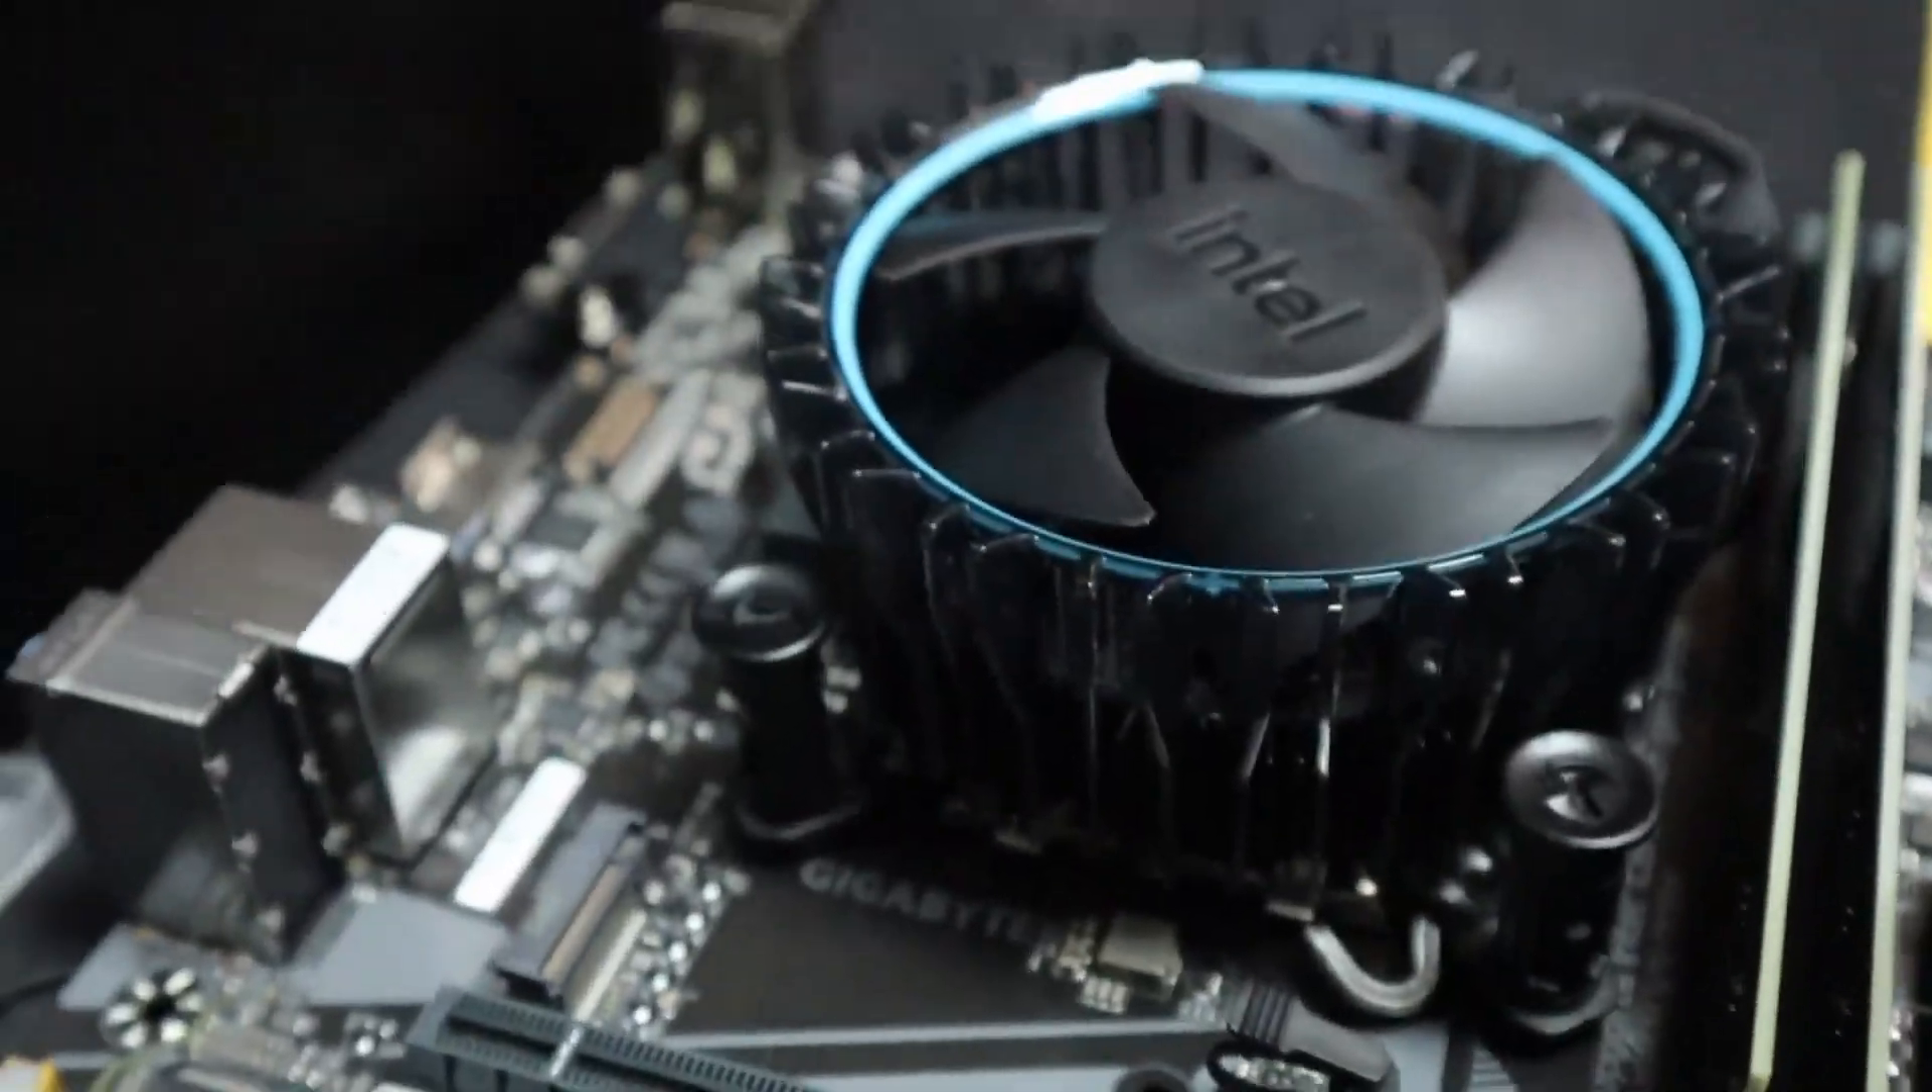So there we now have our motherboard, our CPUs in, the fan is on top of that.